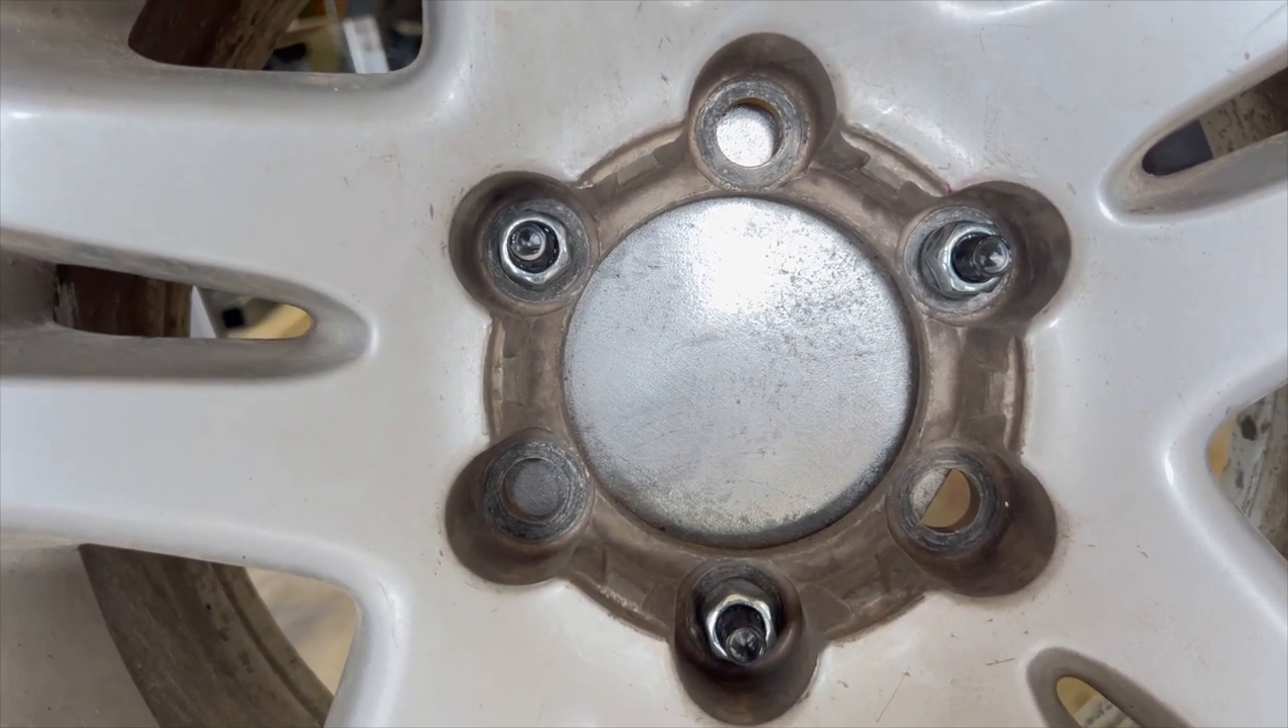You can see the bolts are all sticking straight out of the plate coming straight out through the wheel and good to go all centered for the most part in those little um i guess bolt holes whatever lug bolt holes.